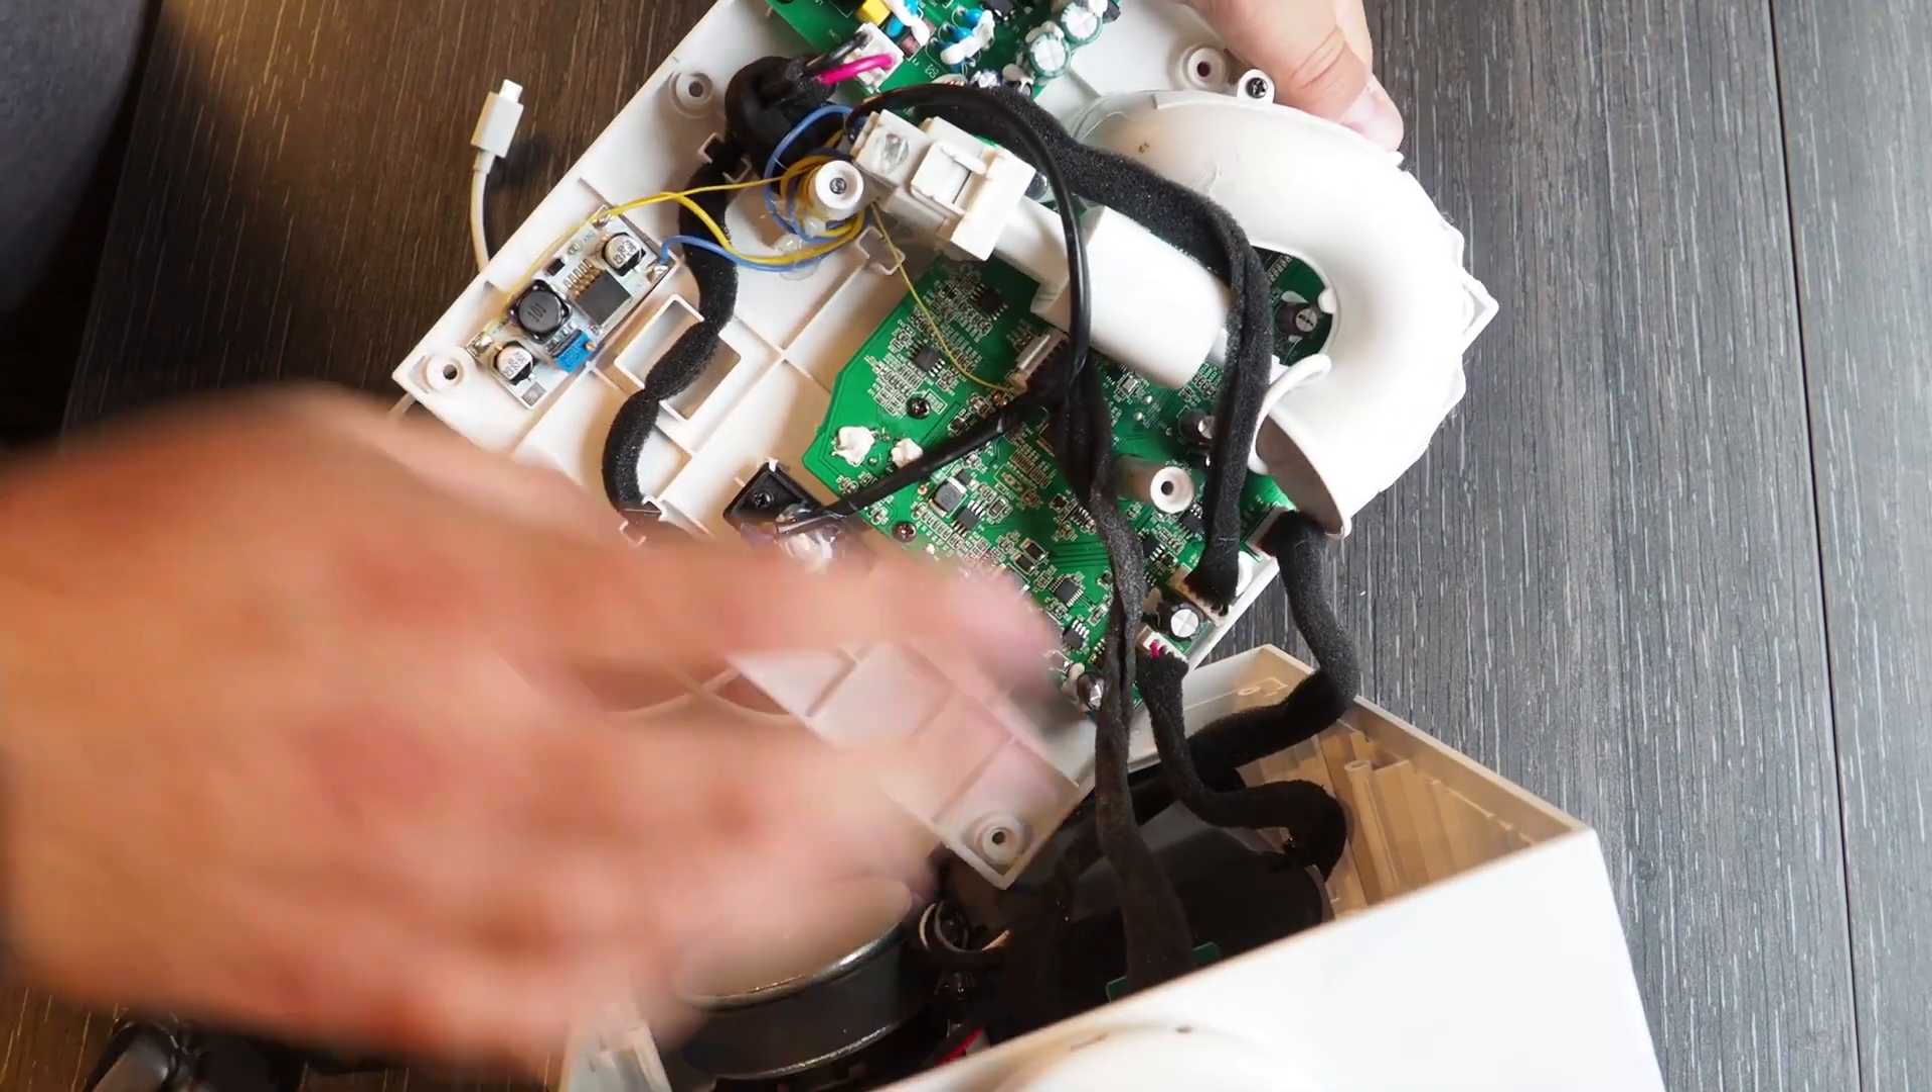And now we see that the complete enclosure is open.